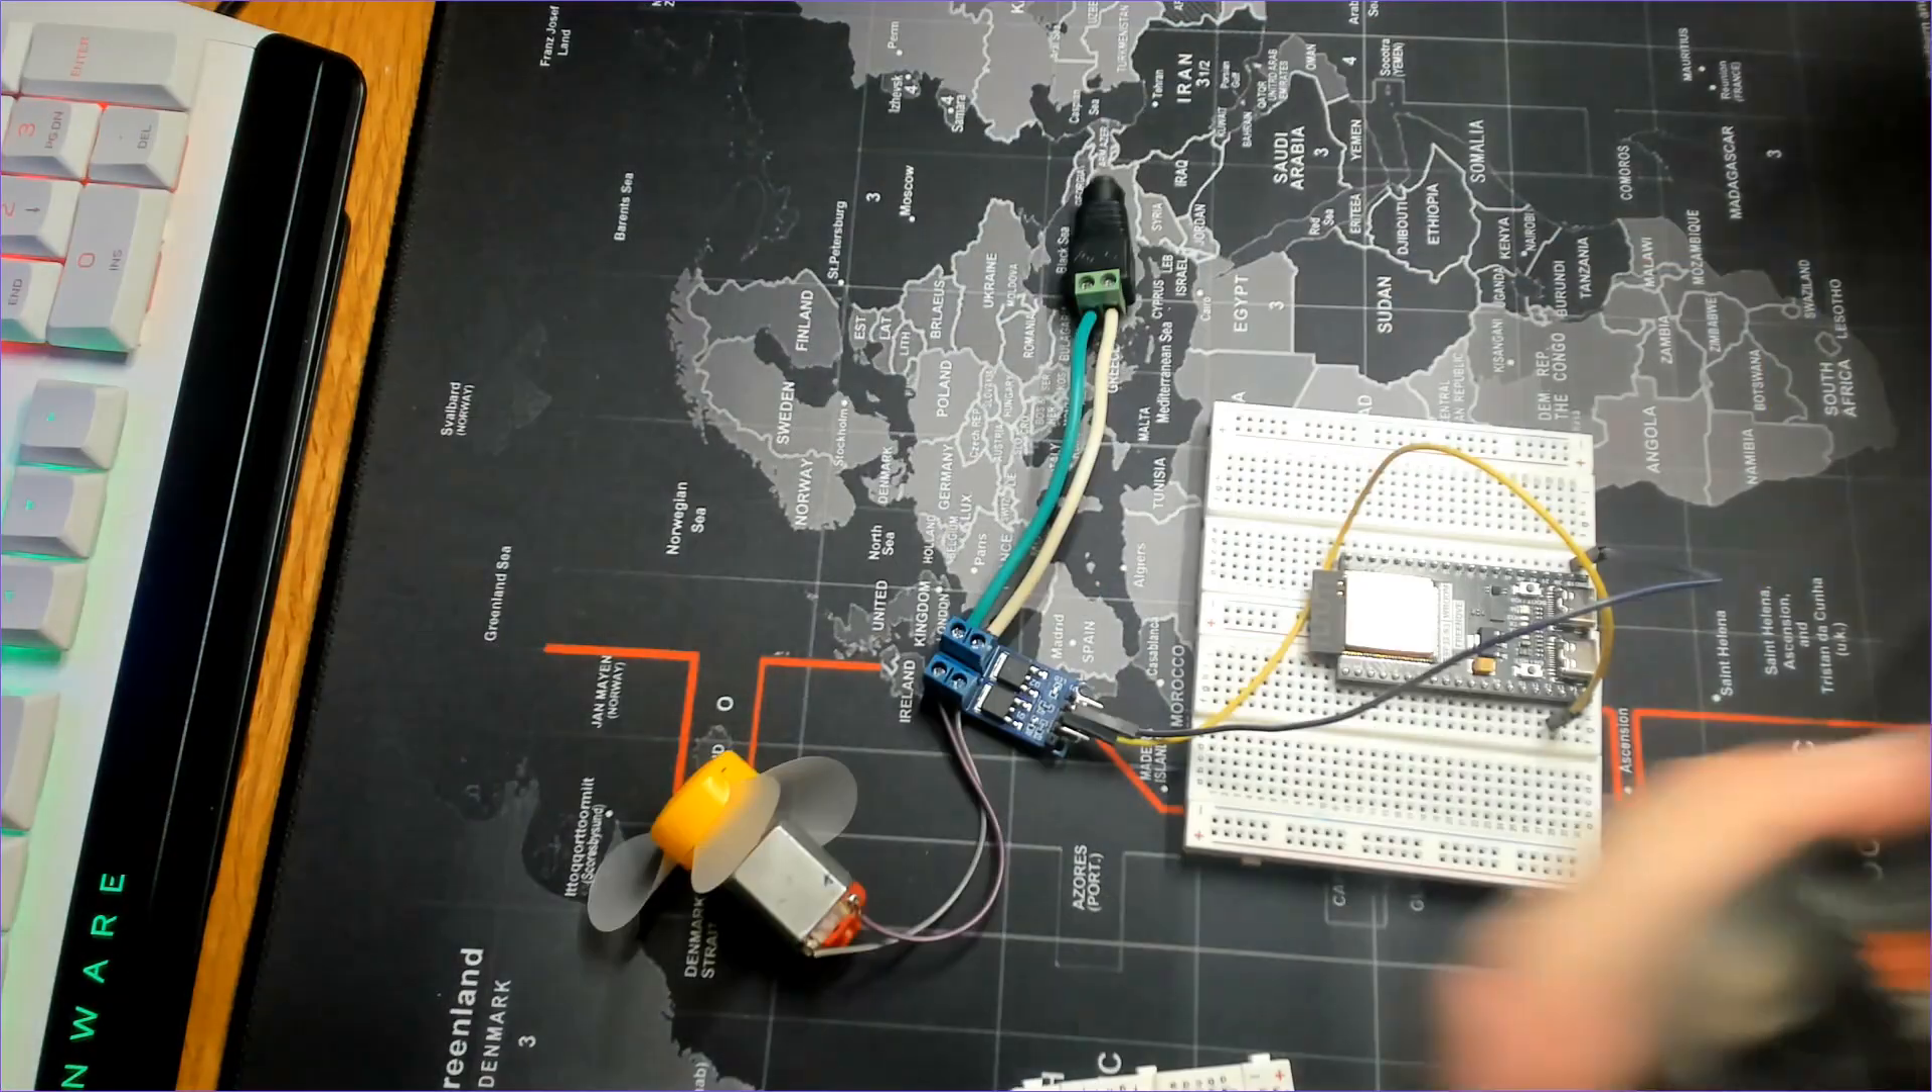Here we go. I've removed the 12-volt LED, and I've replaced it with this DC motor that I'm going to run at 9 volts.